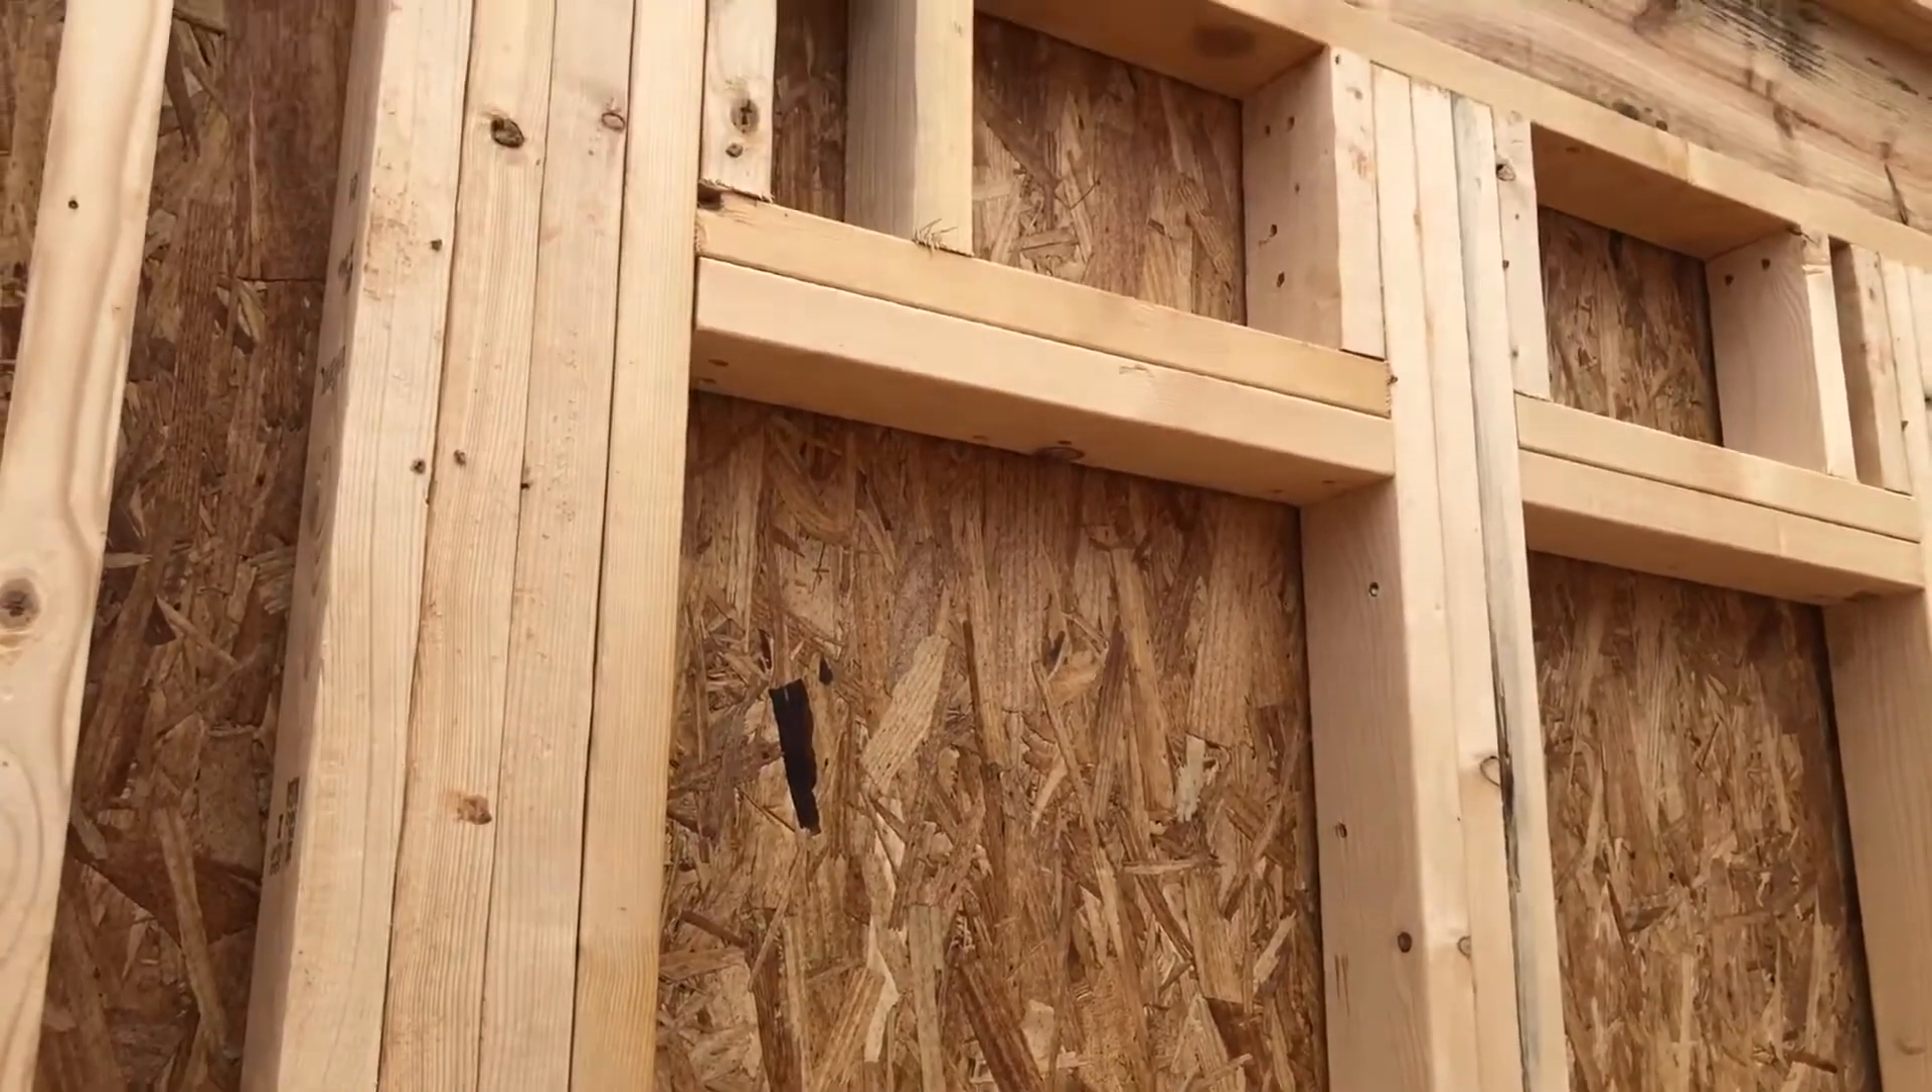And on this particular wall, our framers have already installed the structural OSB or oriented strand board.